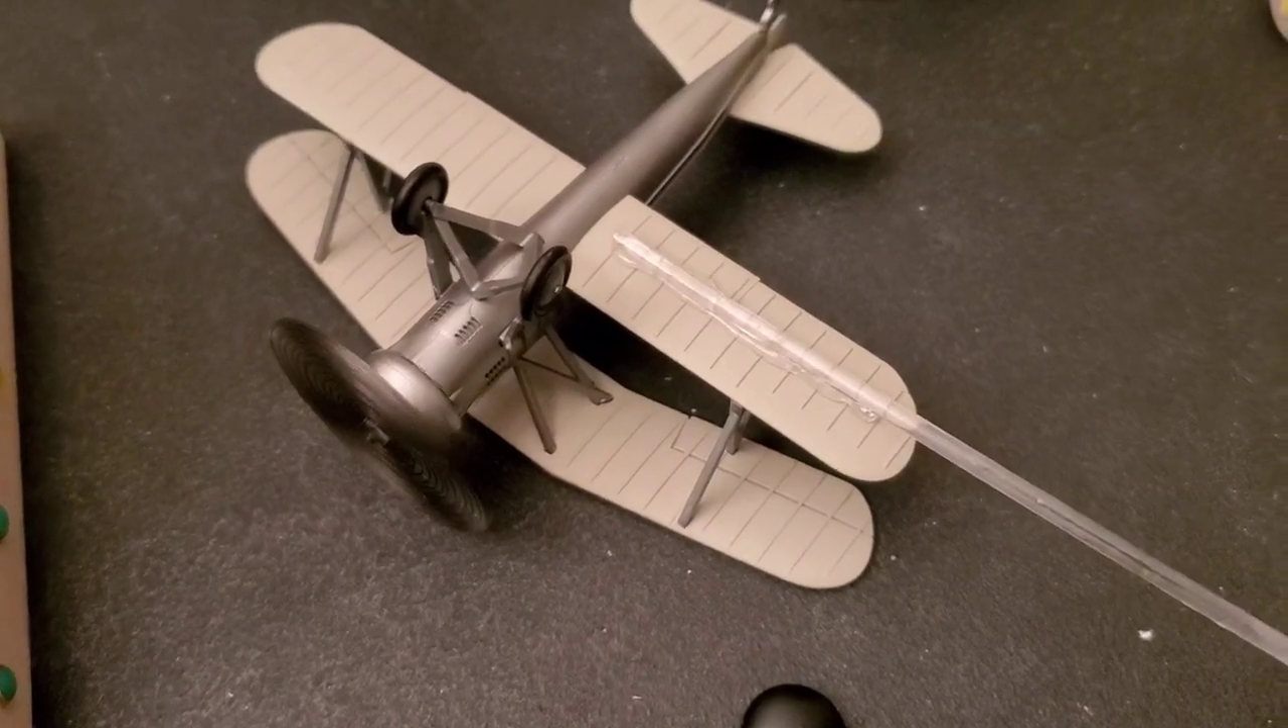Um, so here is the plane and I got the acrylic piece here, all glued on.